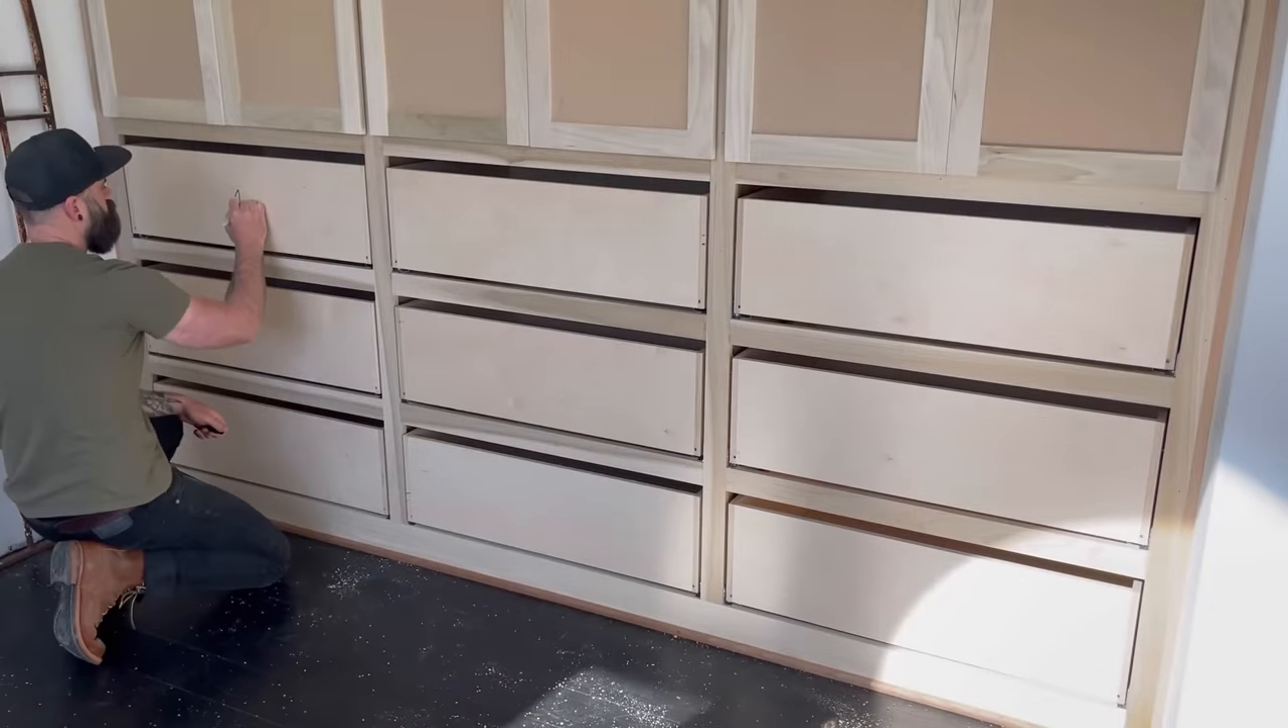But as you can see, all of my drawers are installed and they work perfectly.